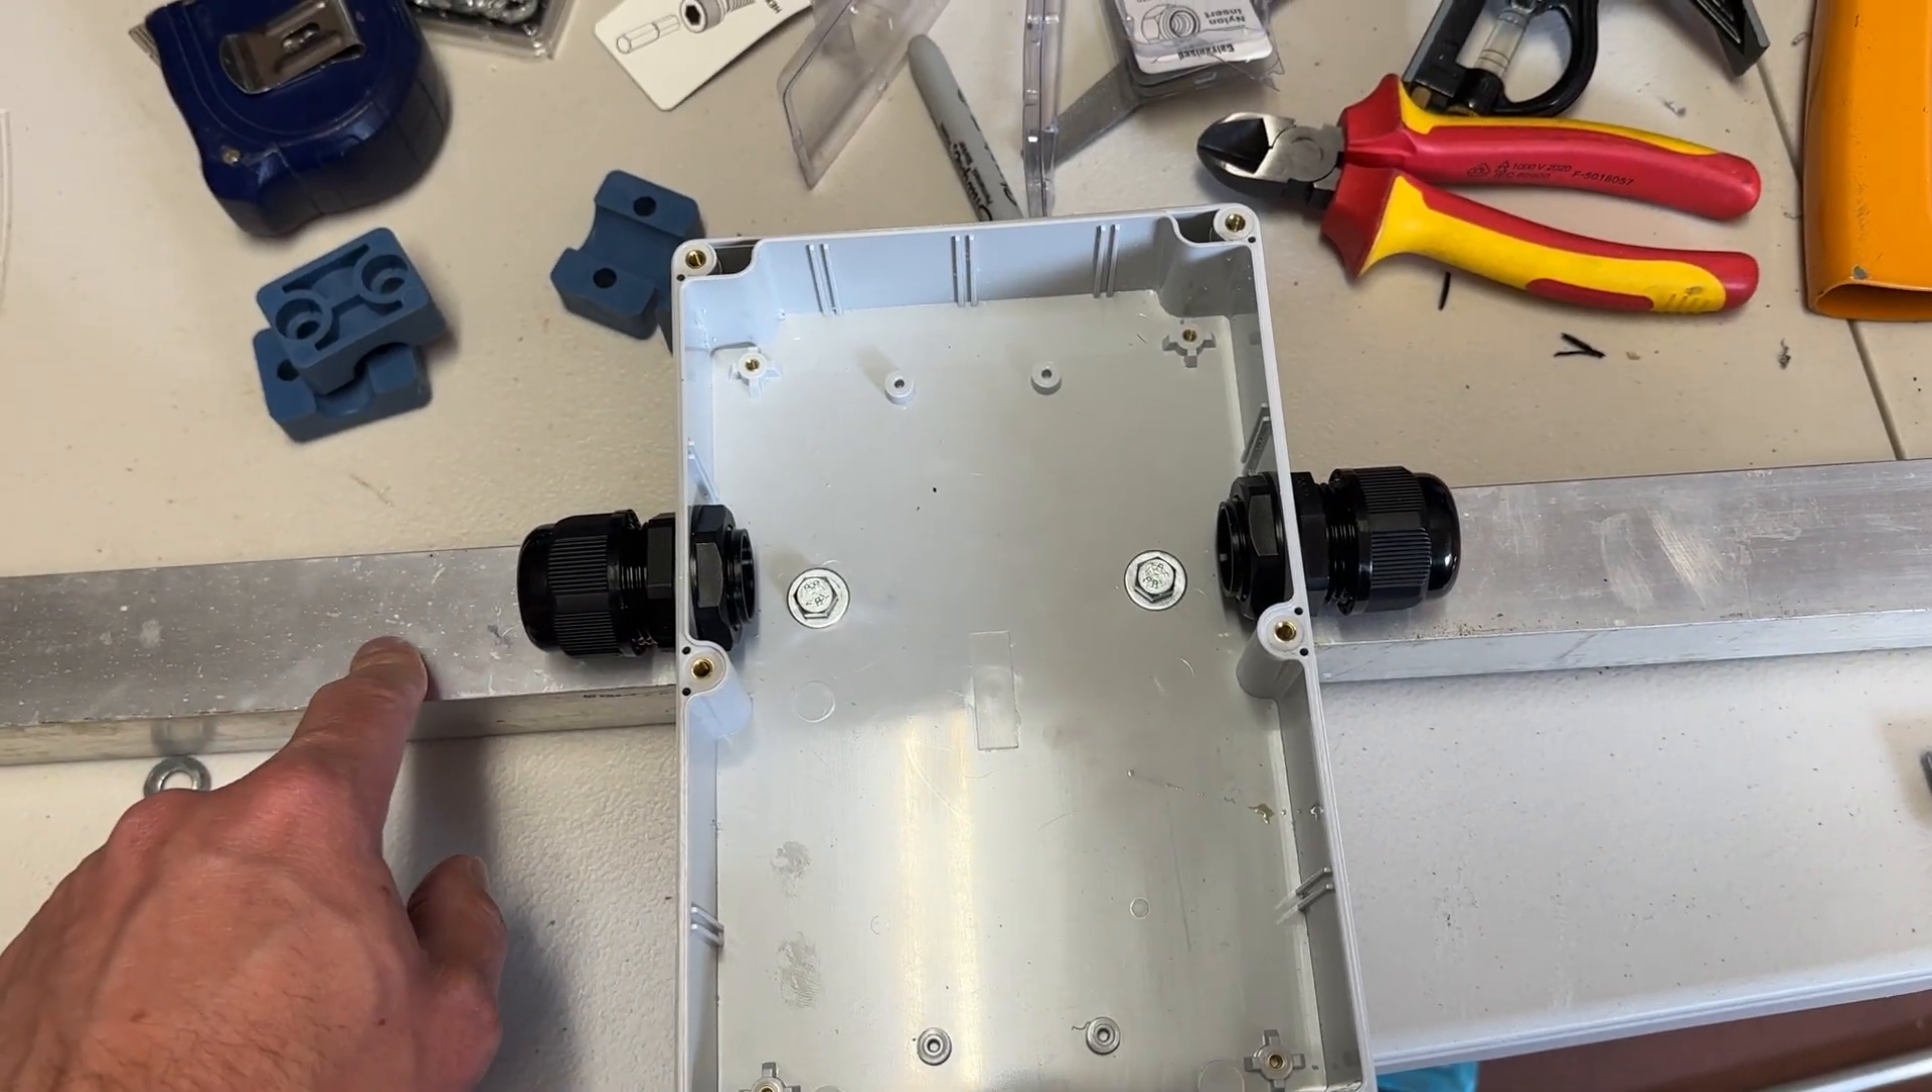I've mounted this box this is a weatherproof box which I've bolted here to the aluminum tubing.